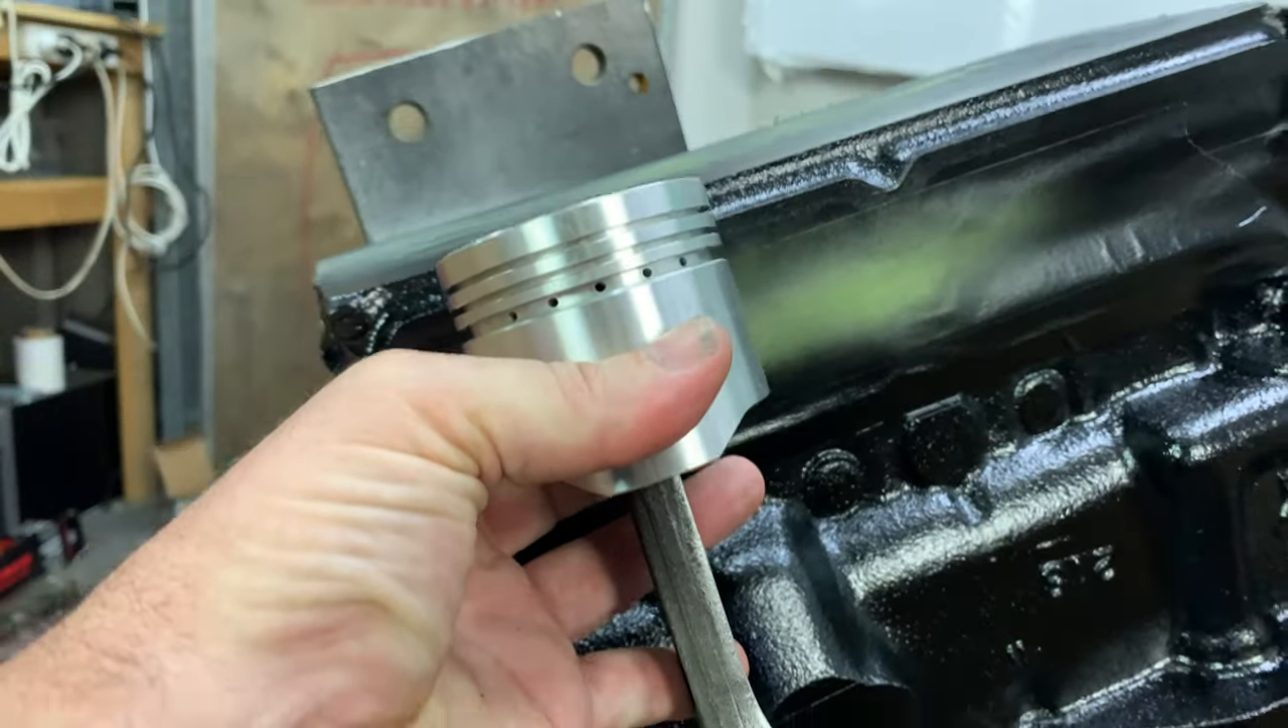Now I haven't got the rings on yet.